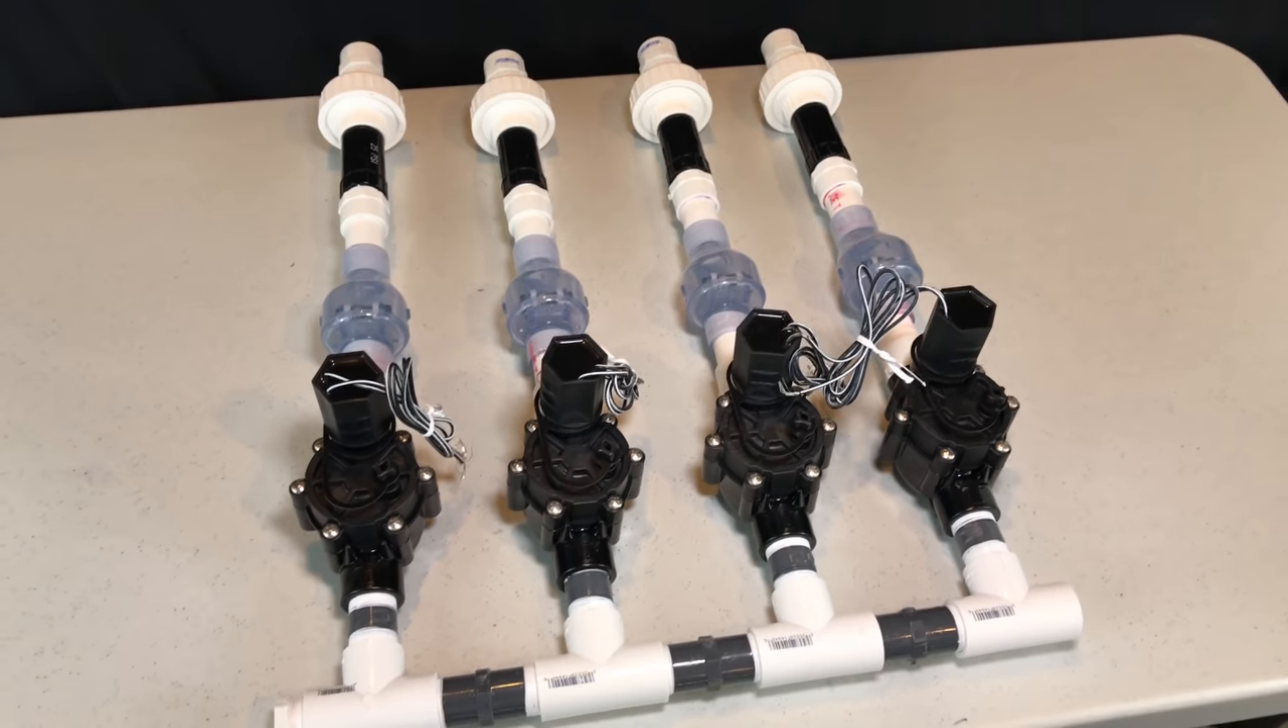And here is the fully completed manifold with all four zones connected together.